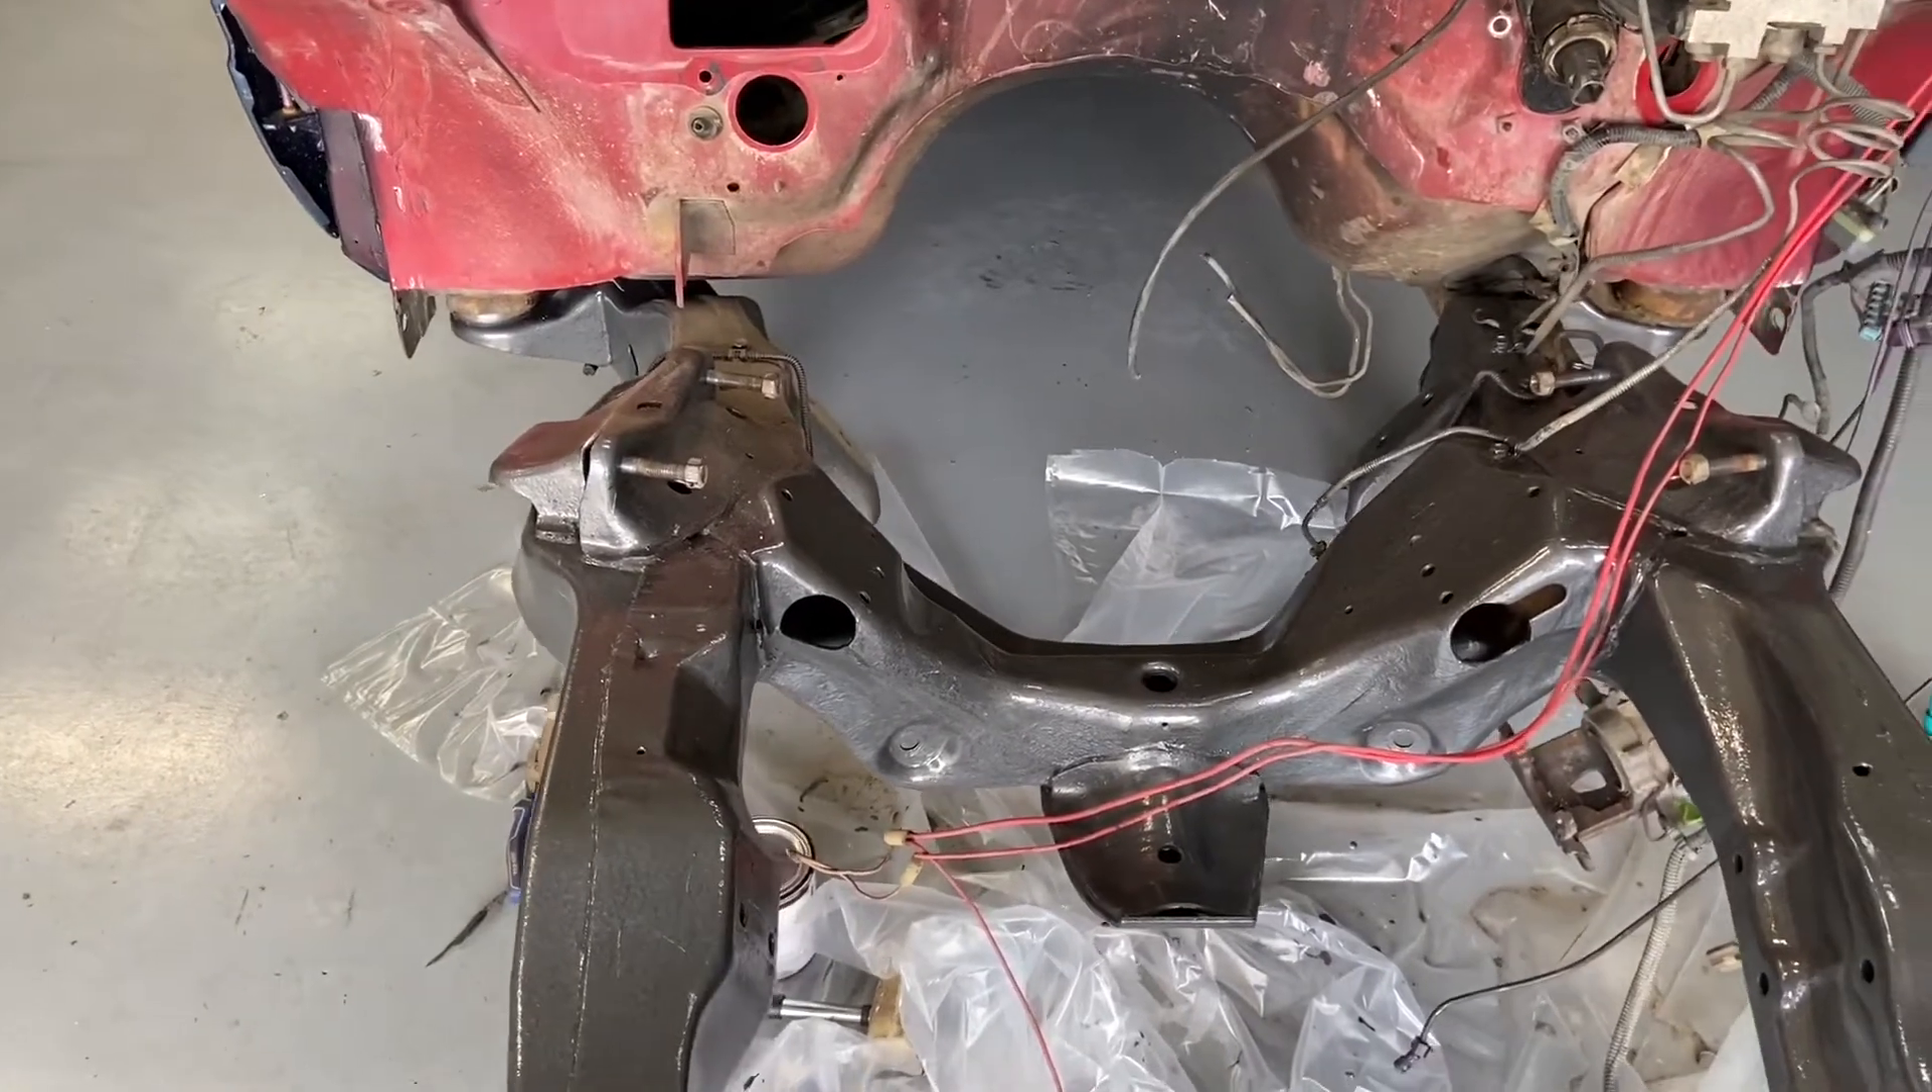First off, I took the frame and I took off all the suspension that was there.